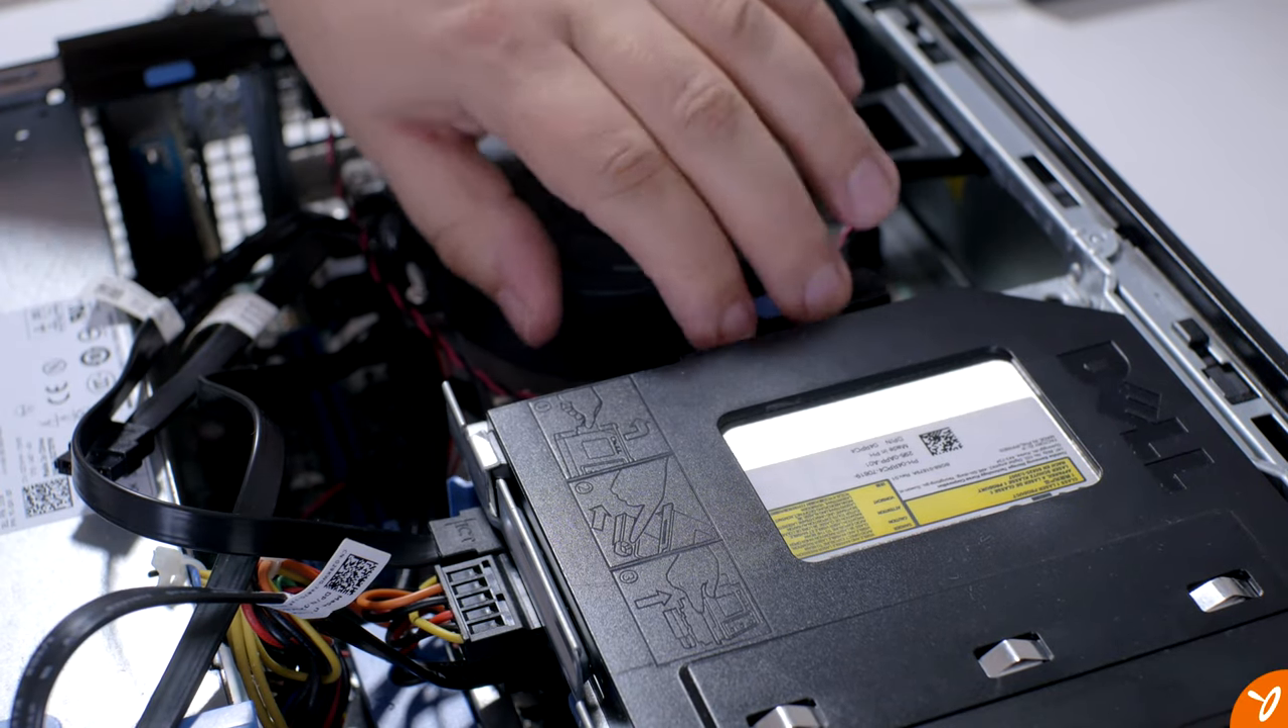Optical drive is in place.